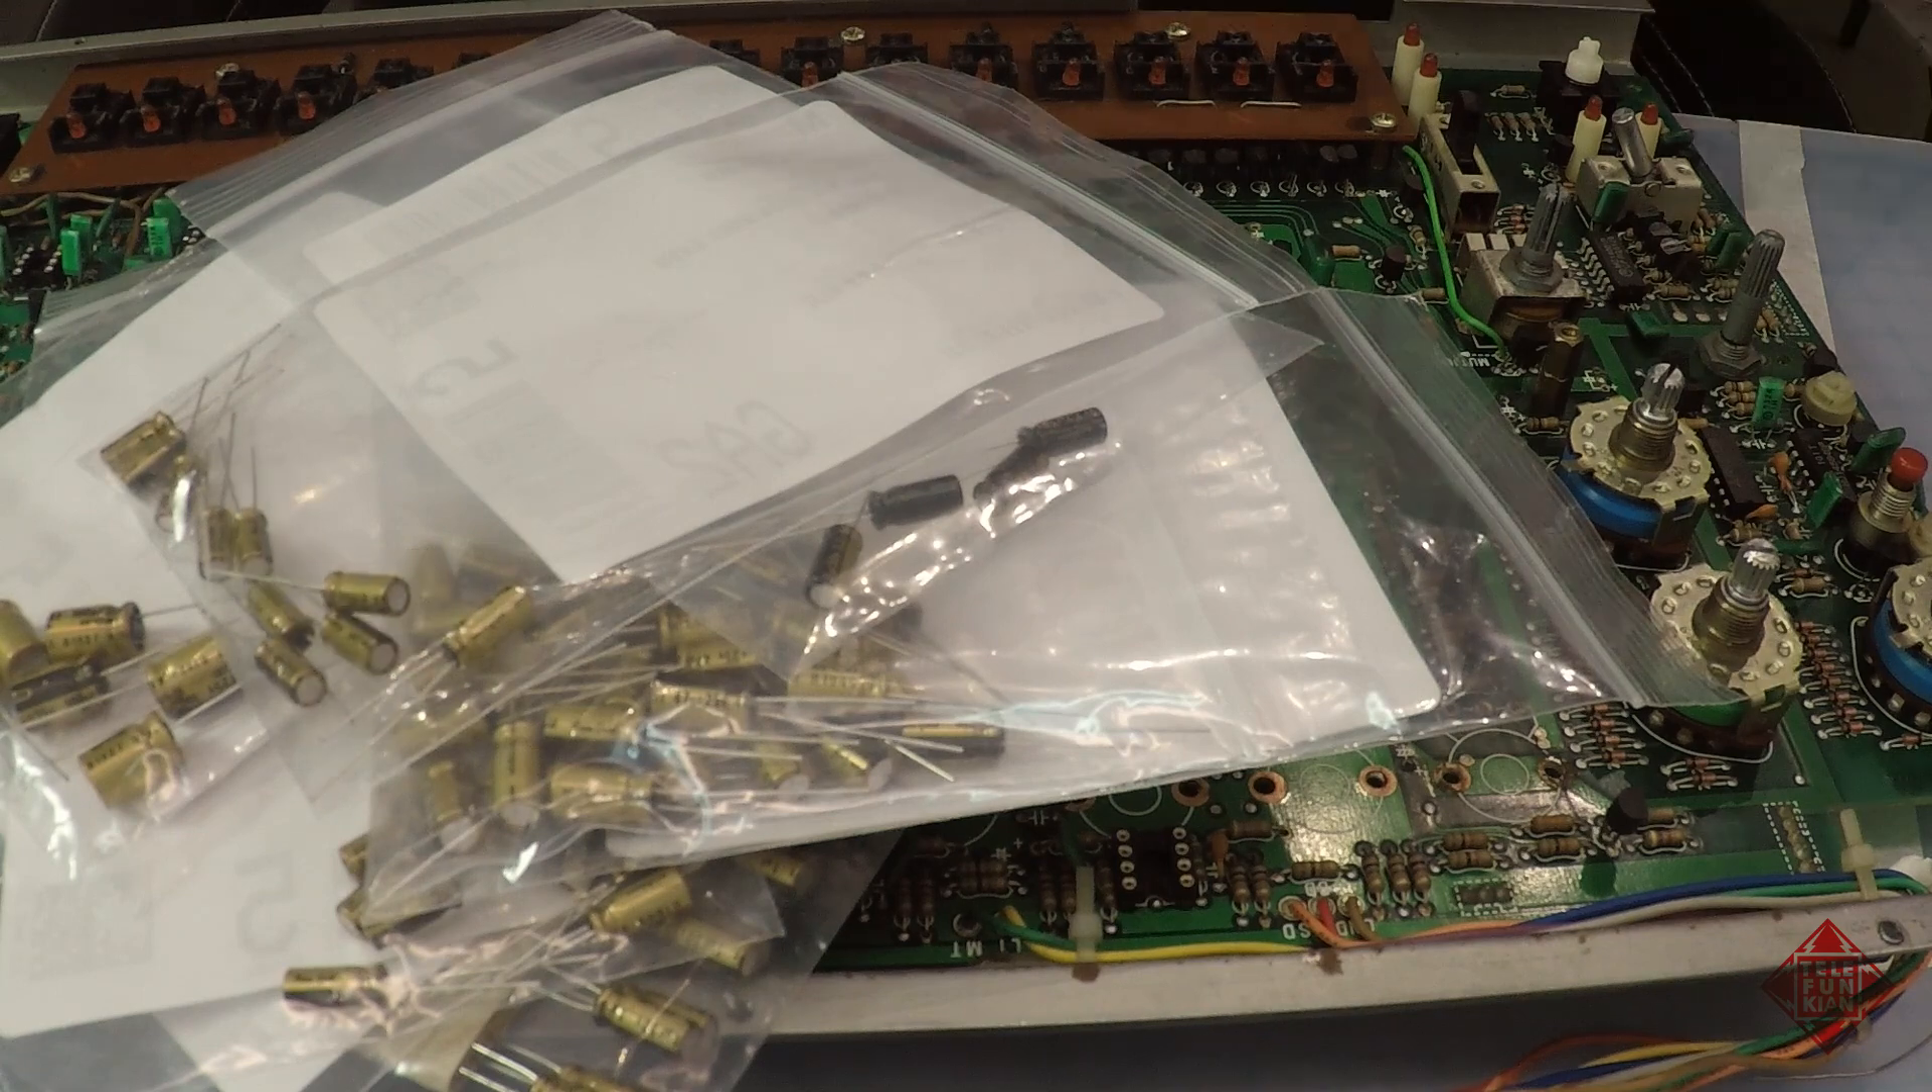And so I have quite a few capacitors which need to go onto the board.